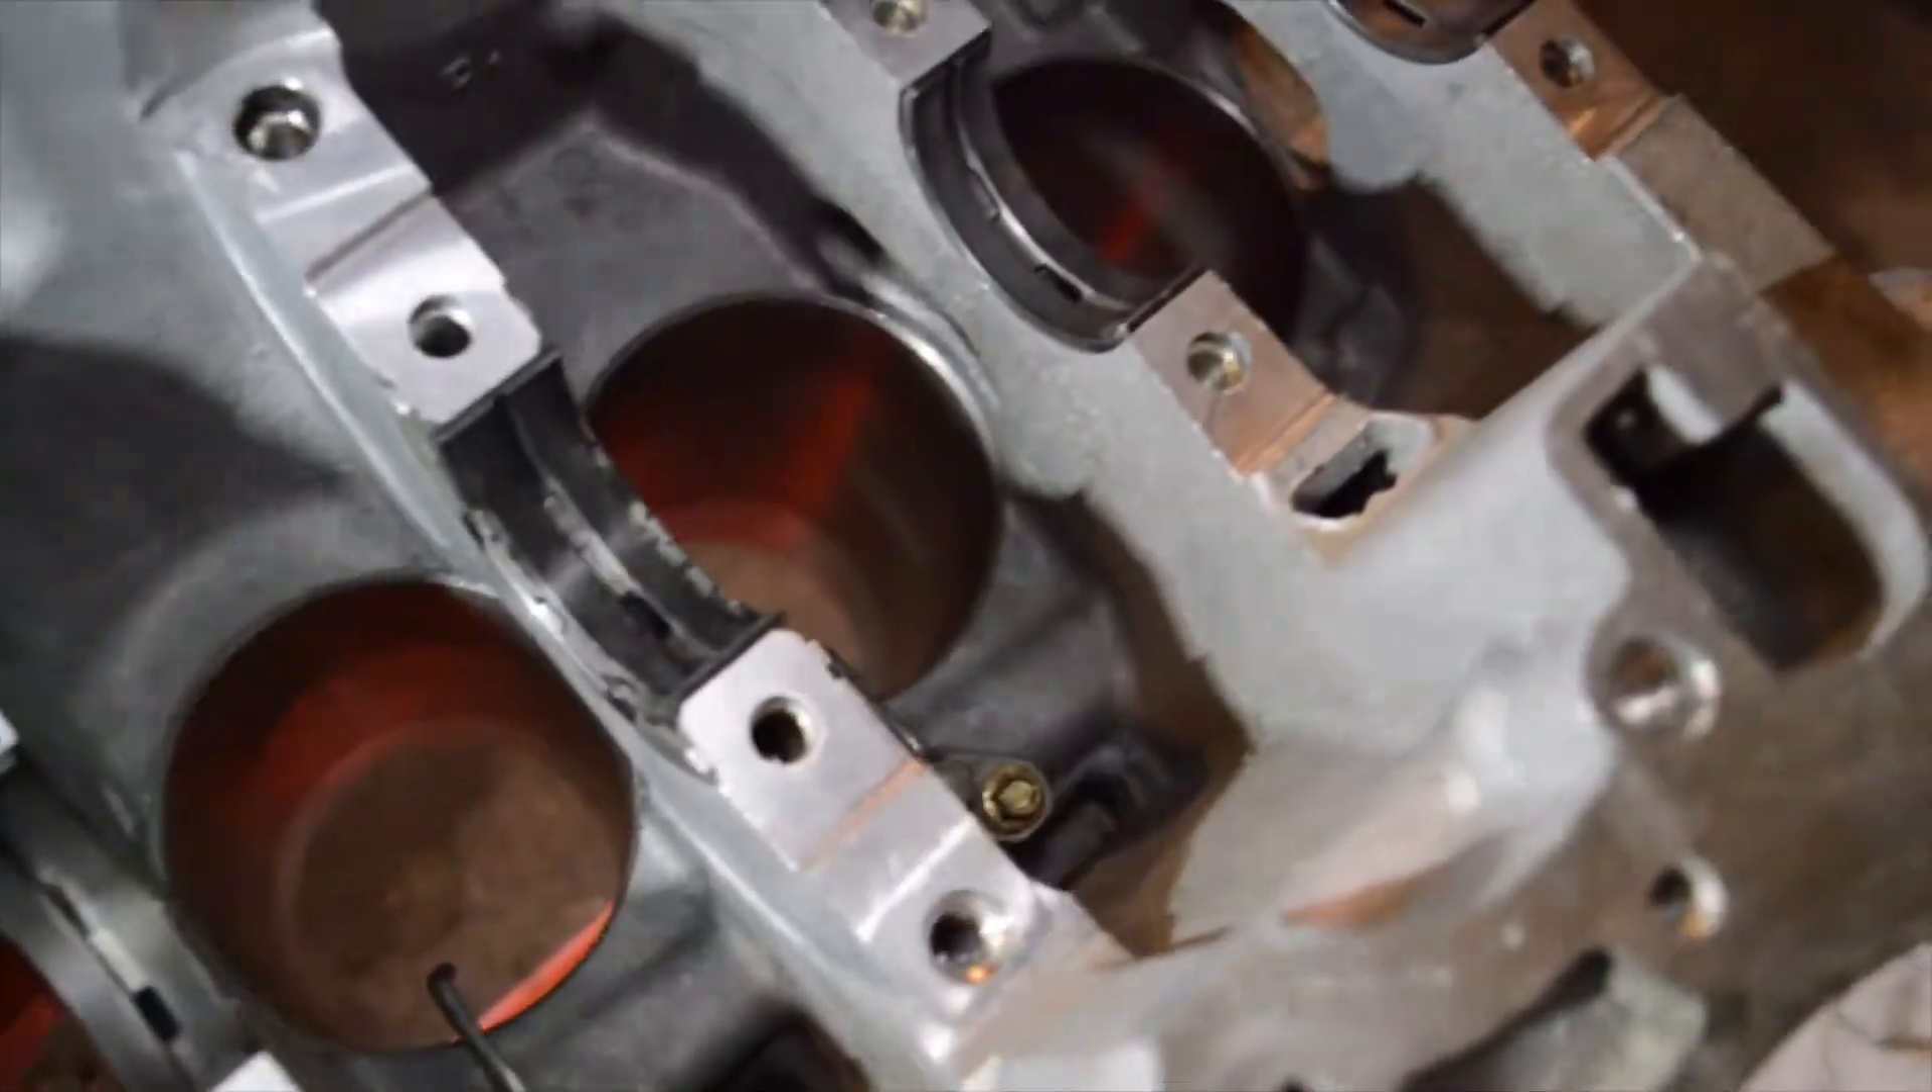Okay so all of the uh bearings are into the block.